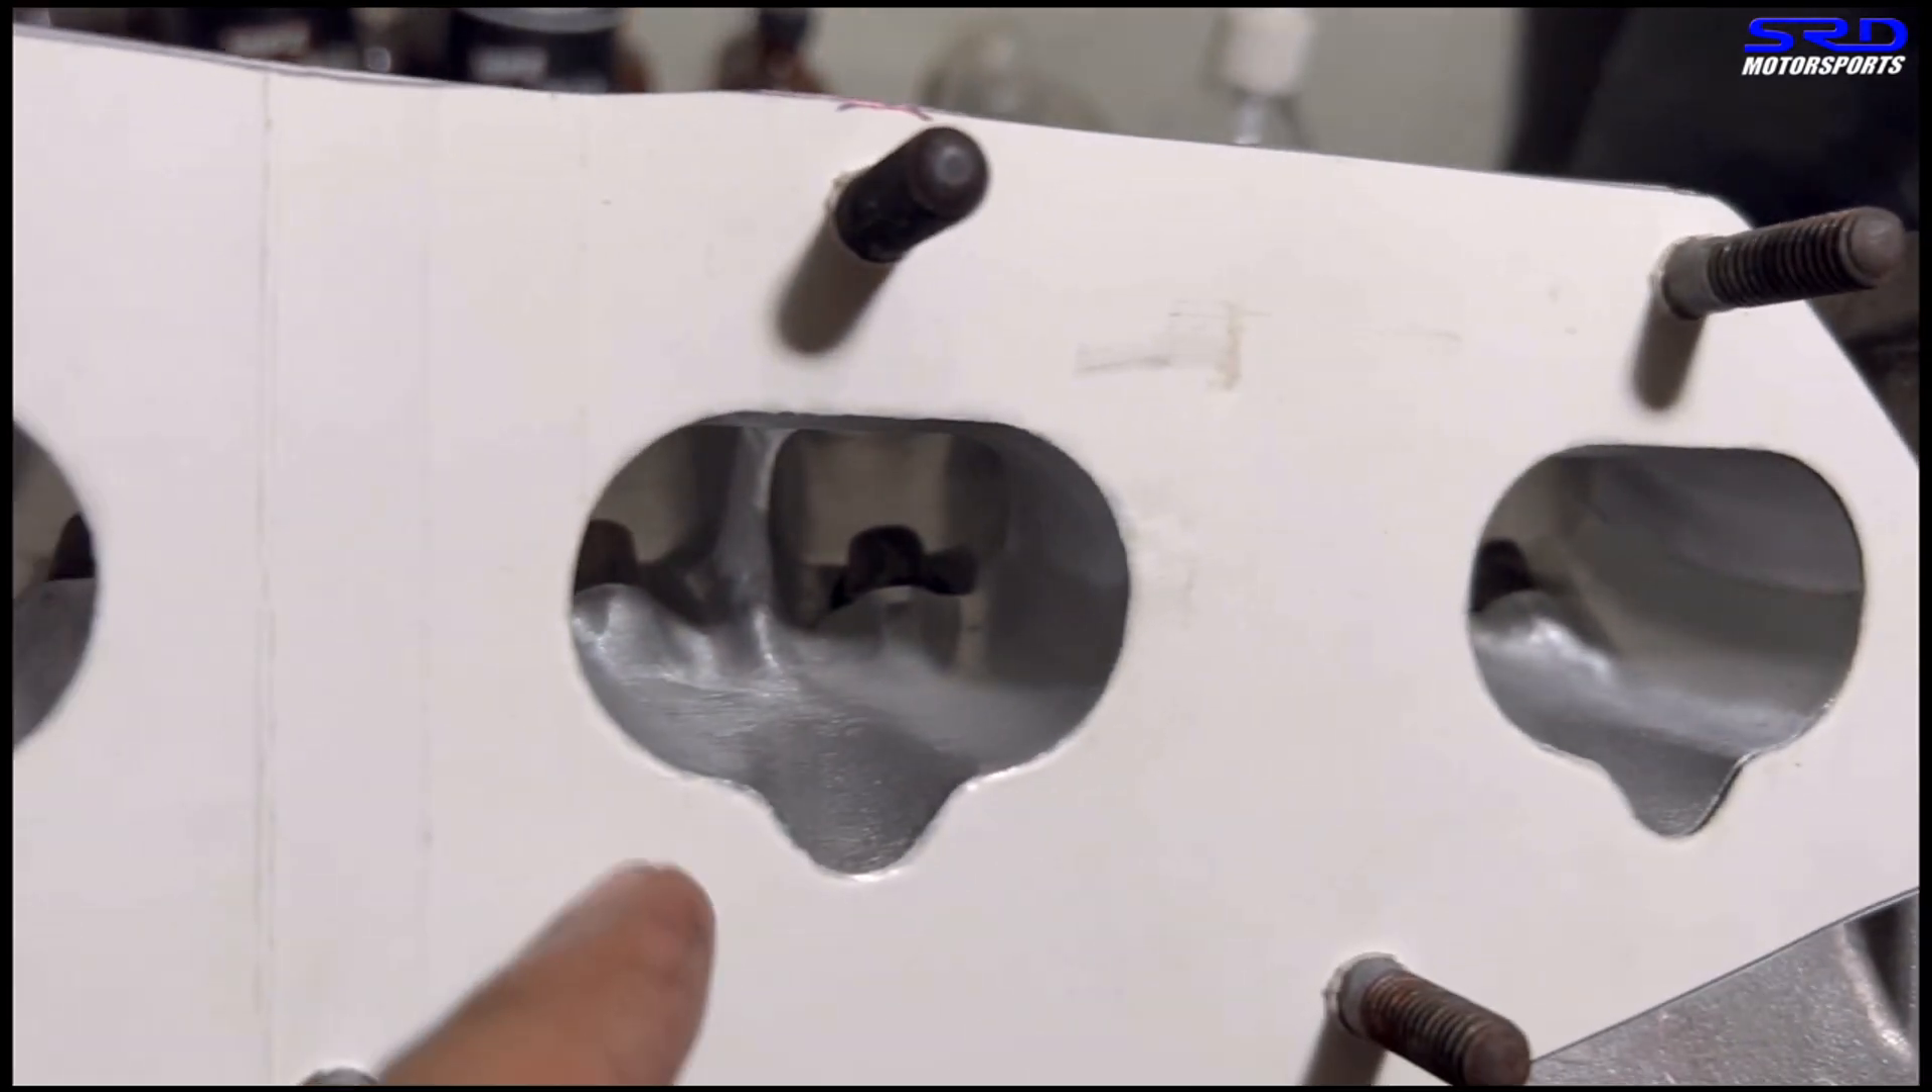And as usual, we cut an intake gasket that matches perfectly on the head that we're using right now.